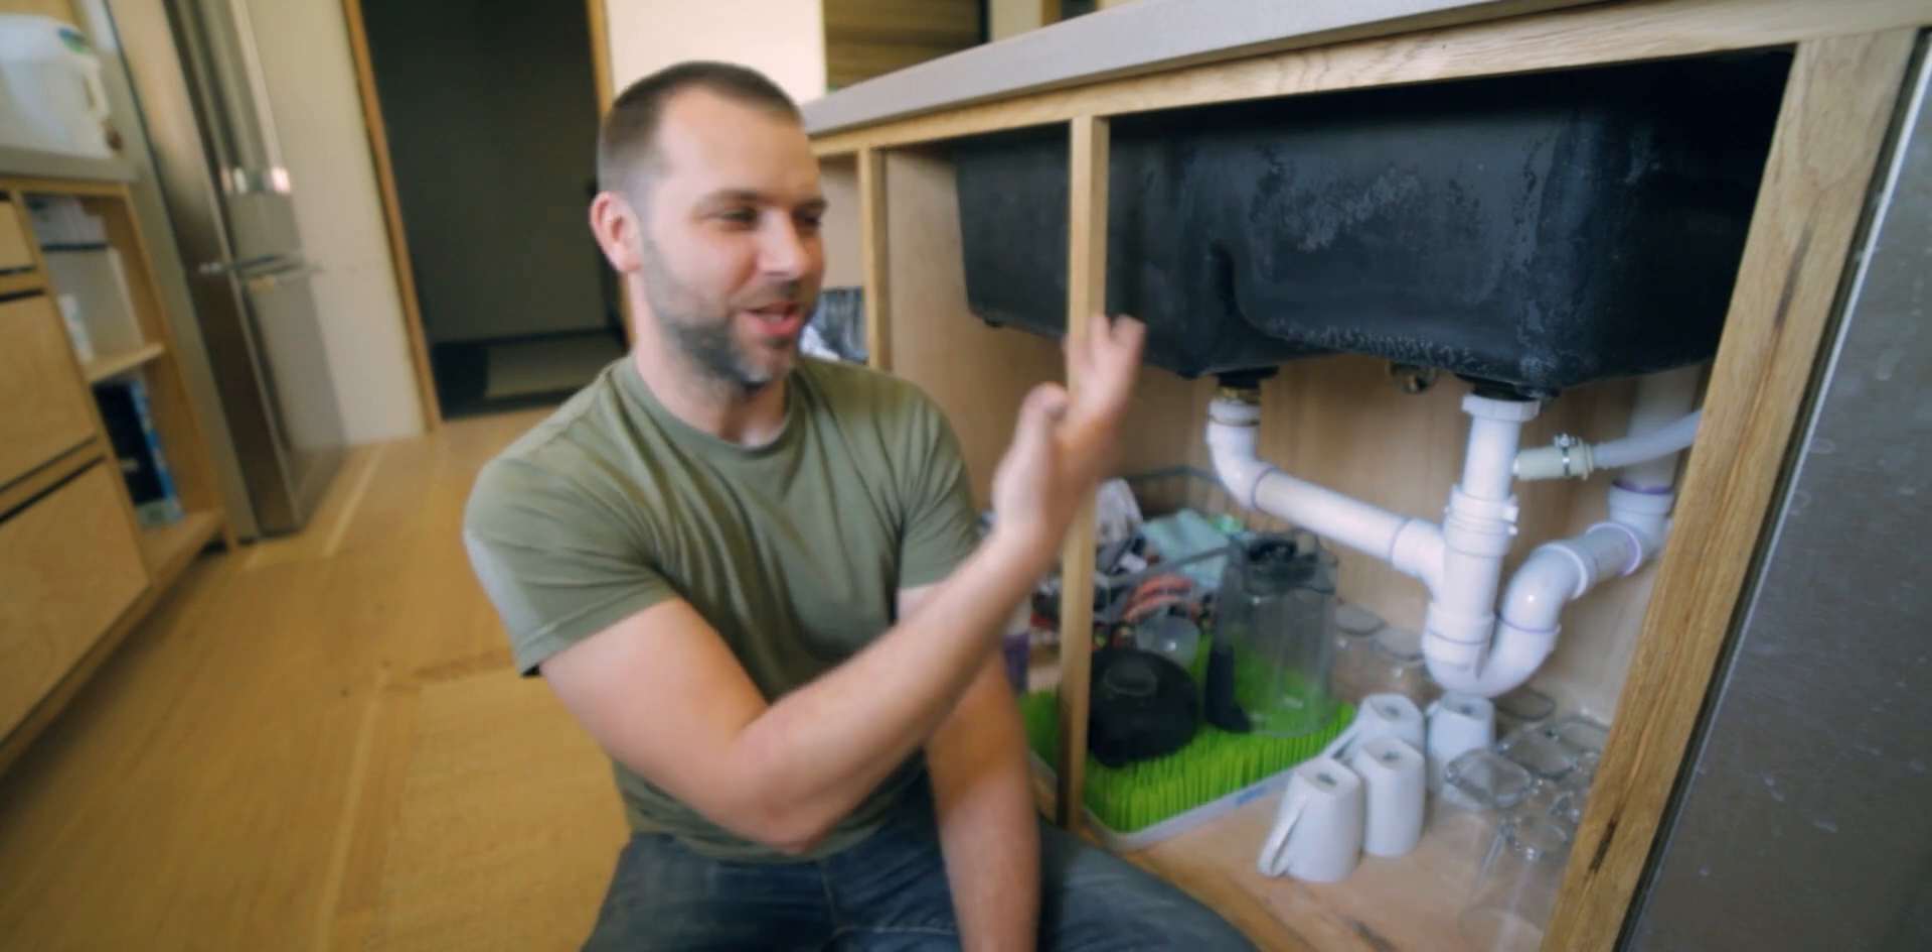It's not done yet as you can see there's no doors on this cabinet.